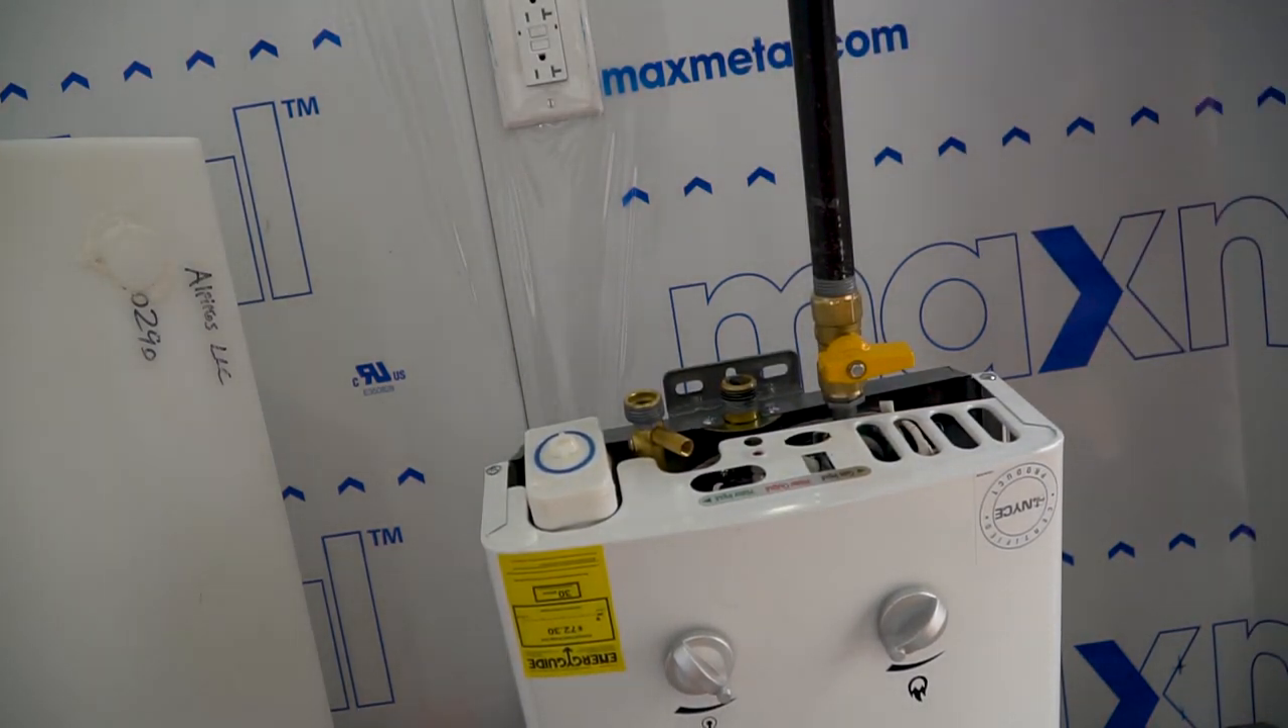Okay, so we've got the gas pipe connected.